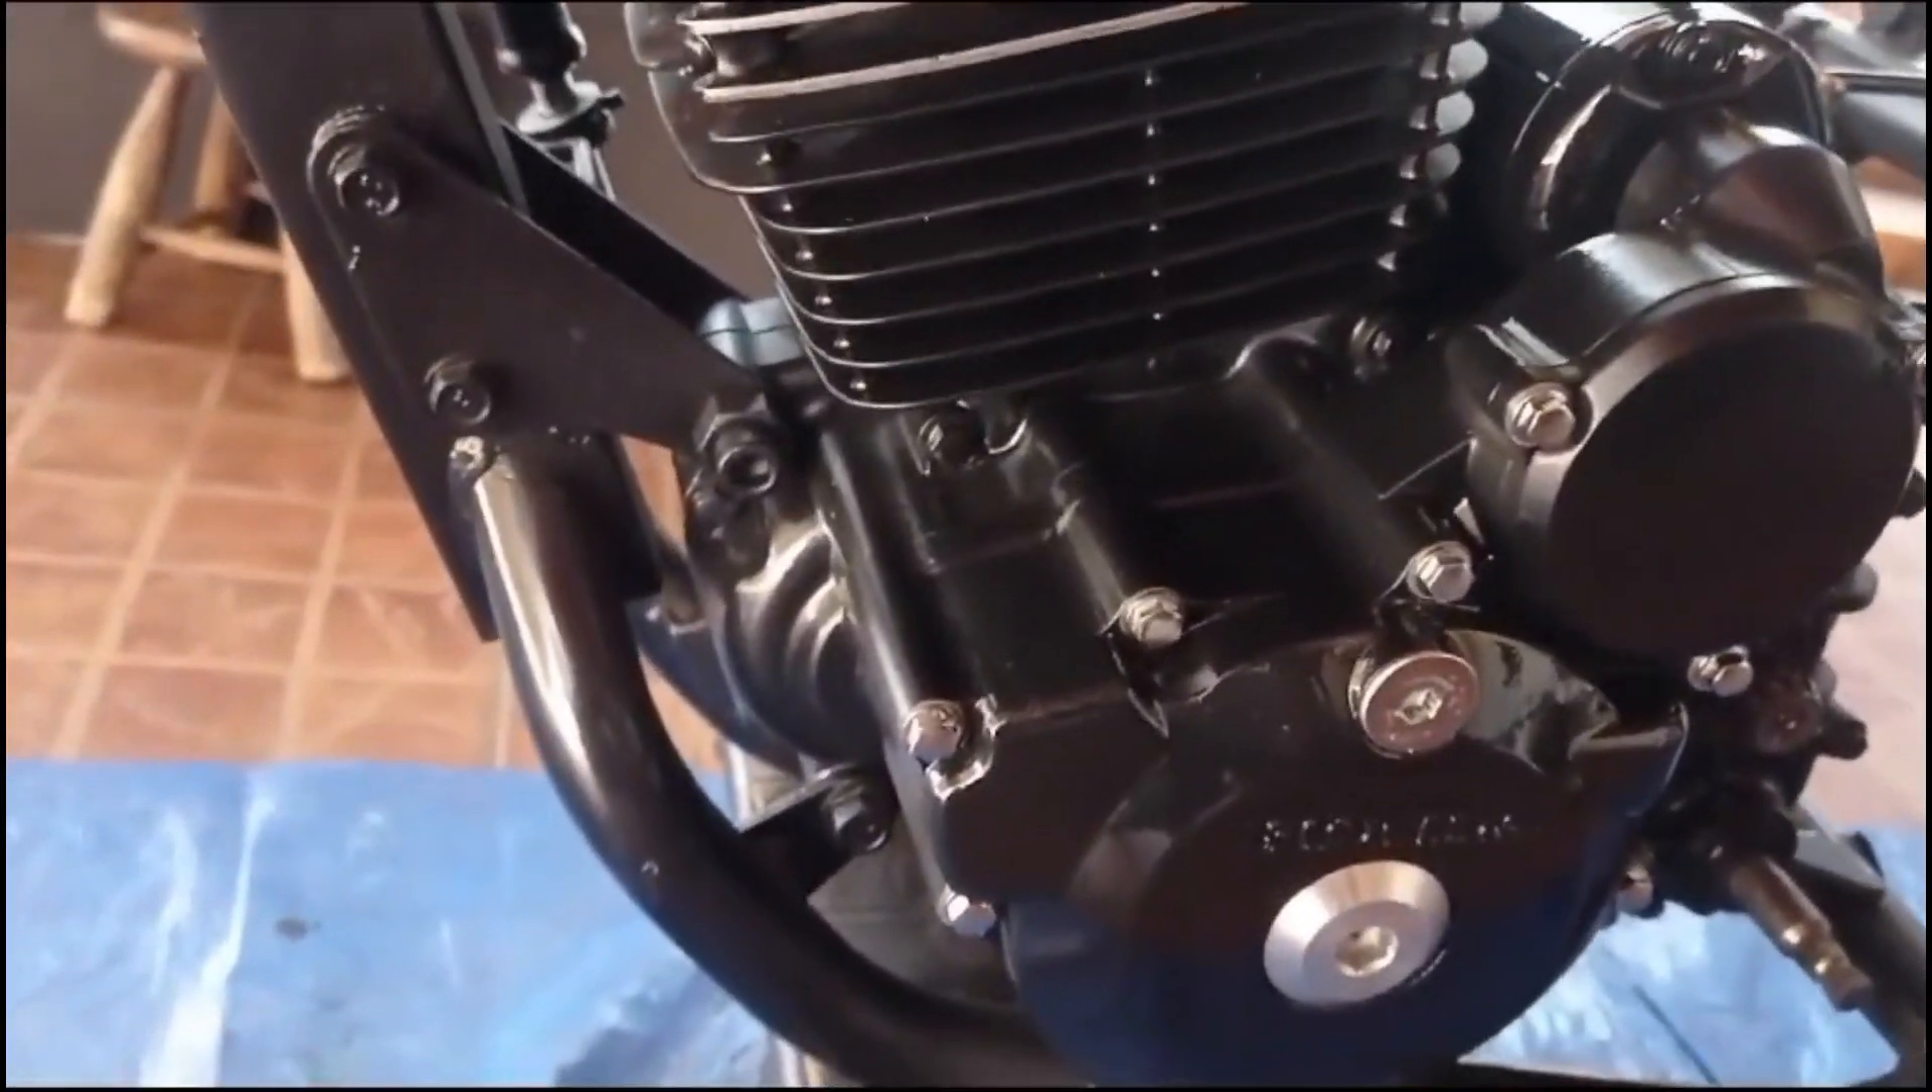Coloquei todos os parafusos, a tampinha.